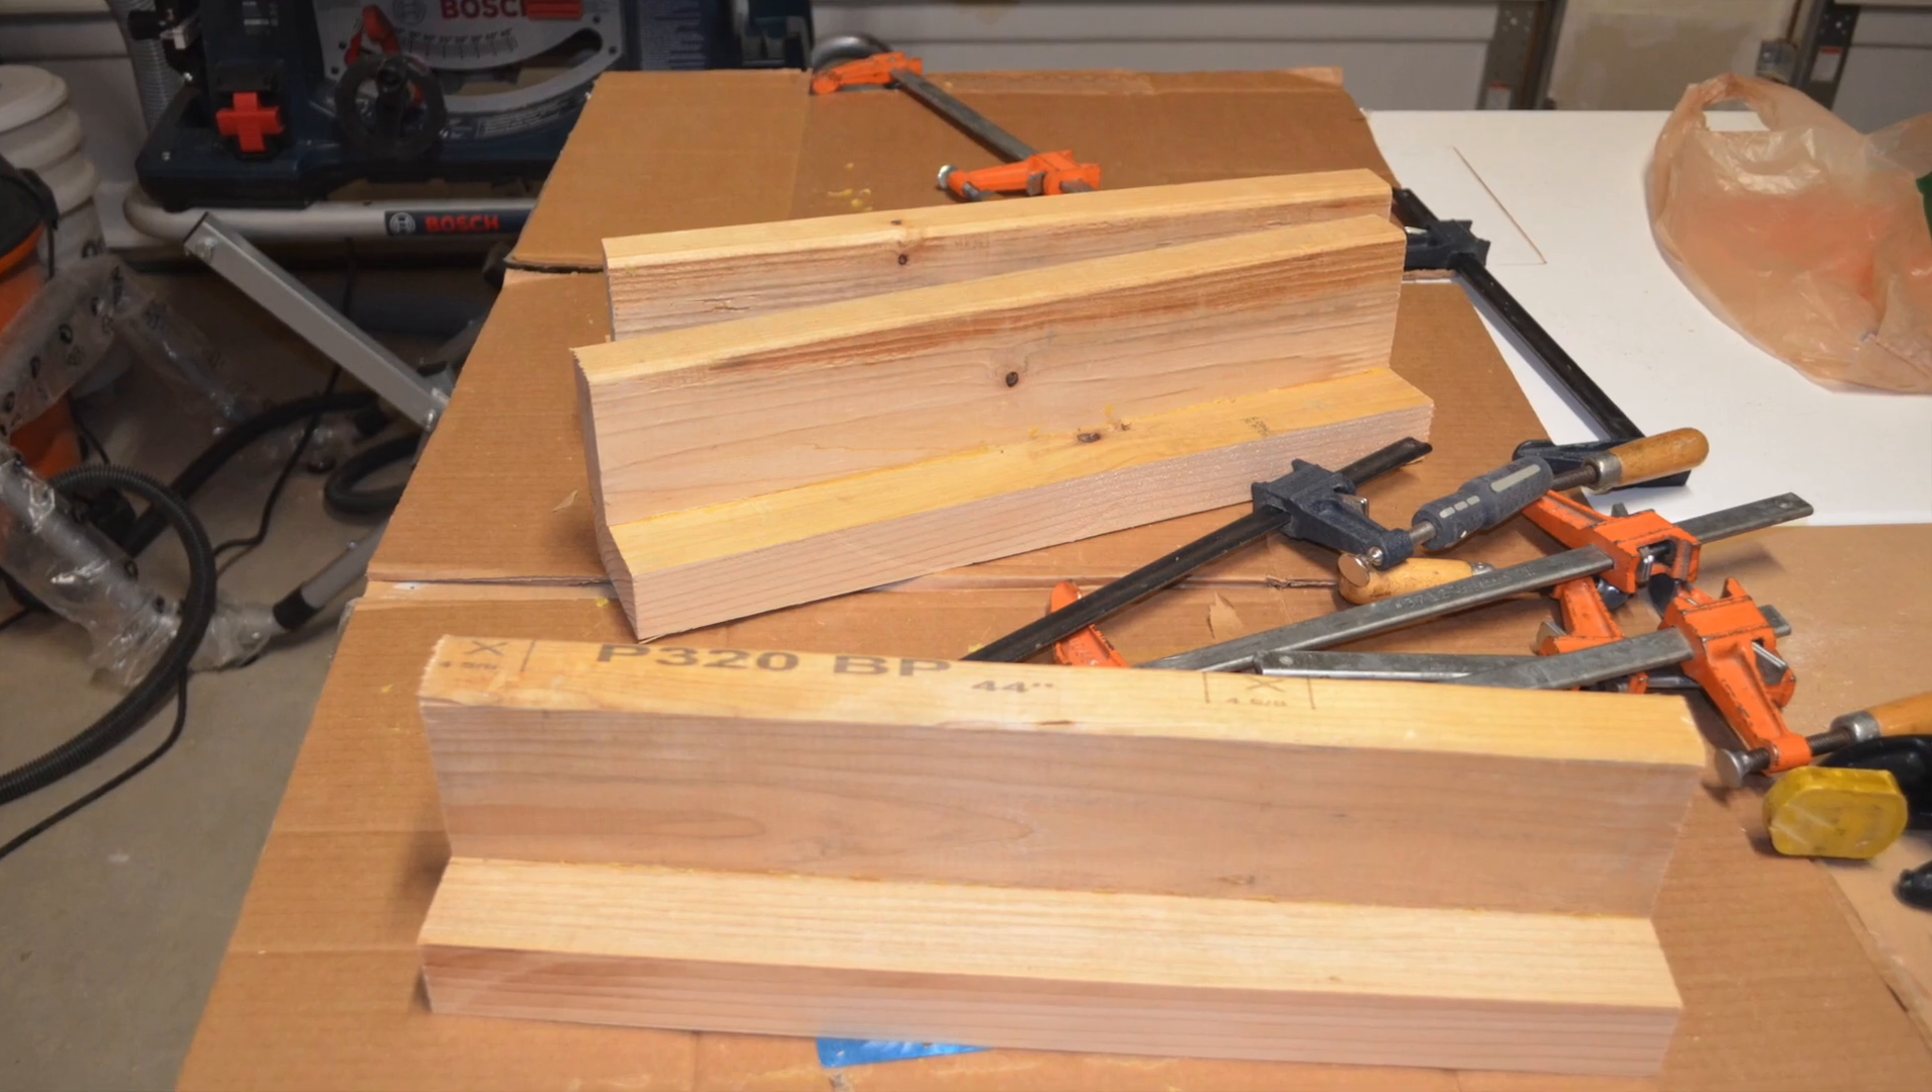After that, I took the cut 2x4s and glued them together to form an L-shaped leg.